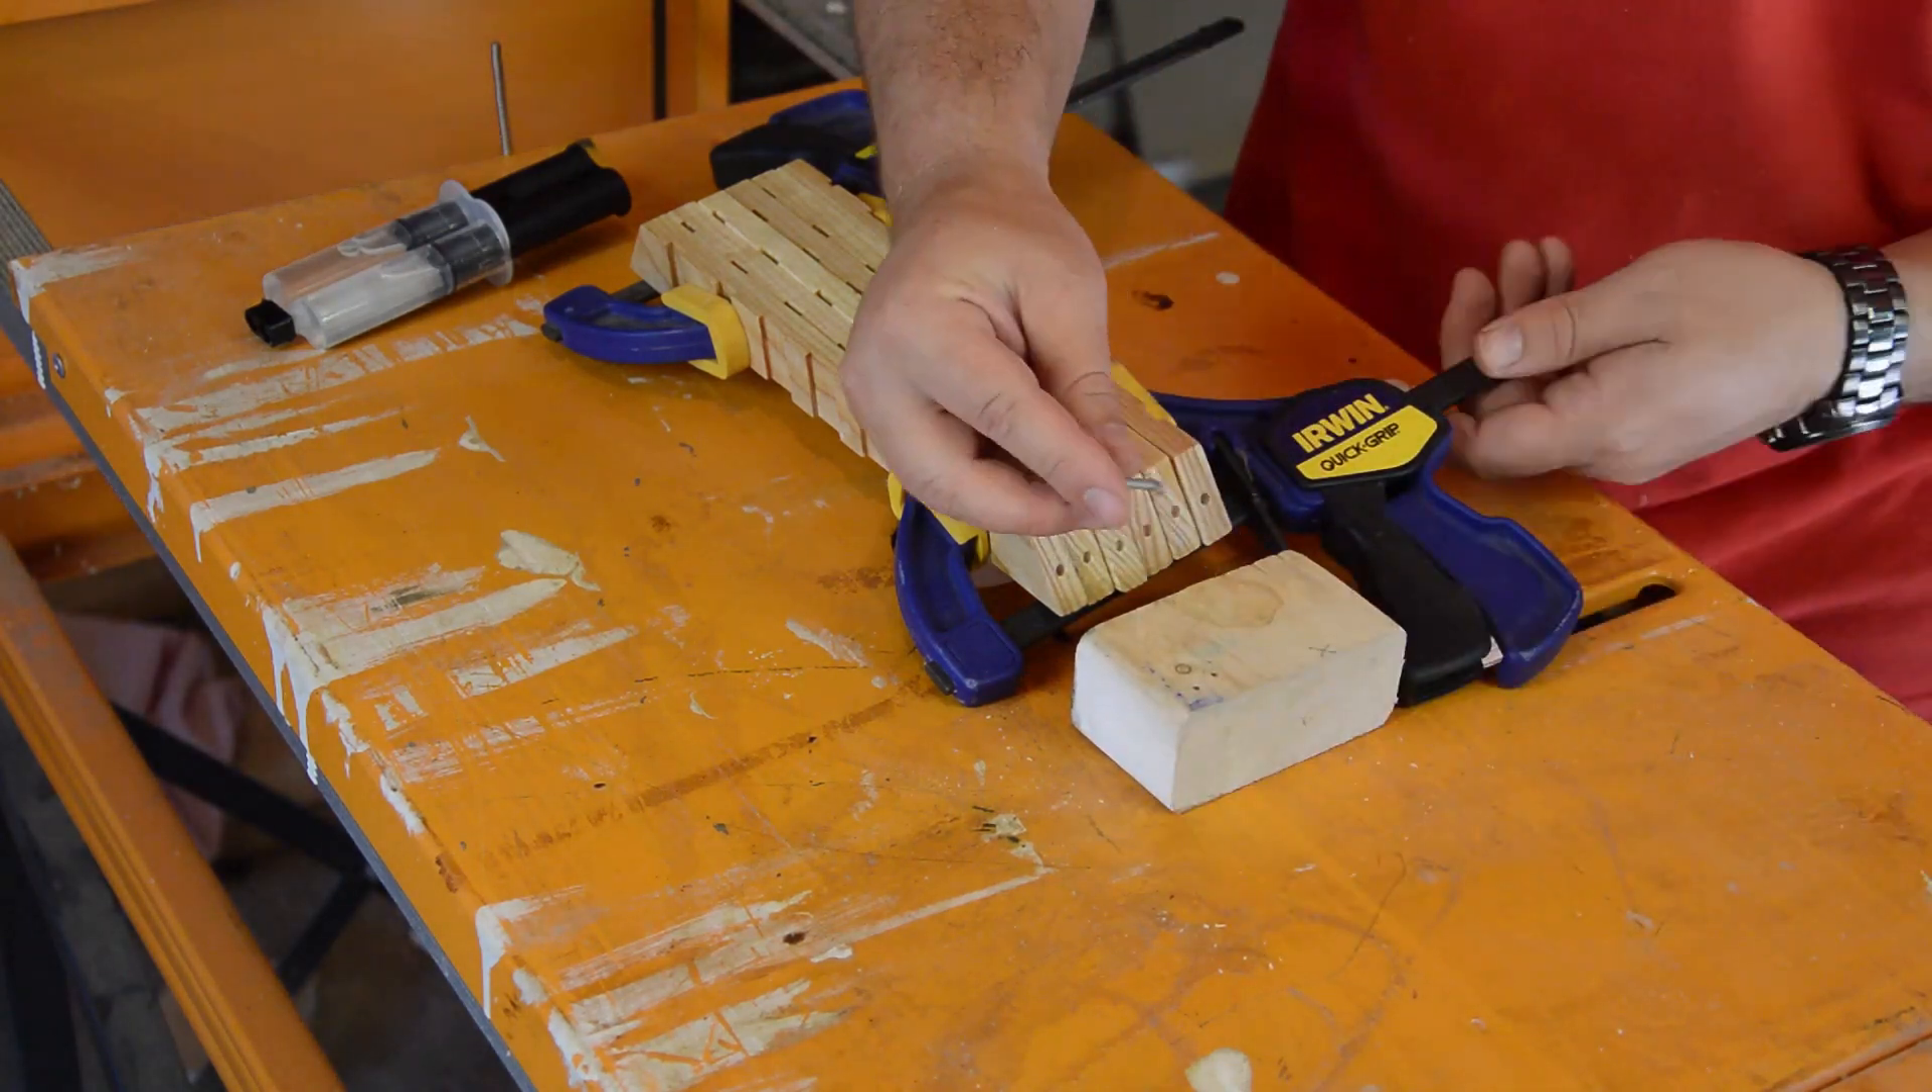Once all the ends were drilled out I just use some quick clamps just to clamp them together and hold them as one piece which made it much easier for me to work on them.